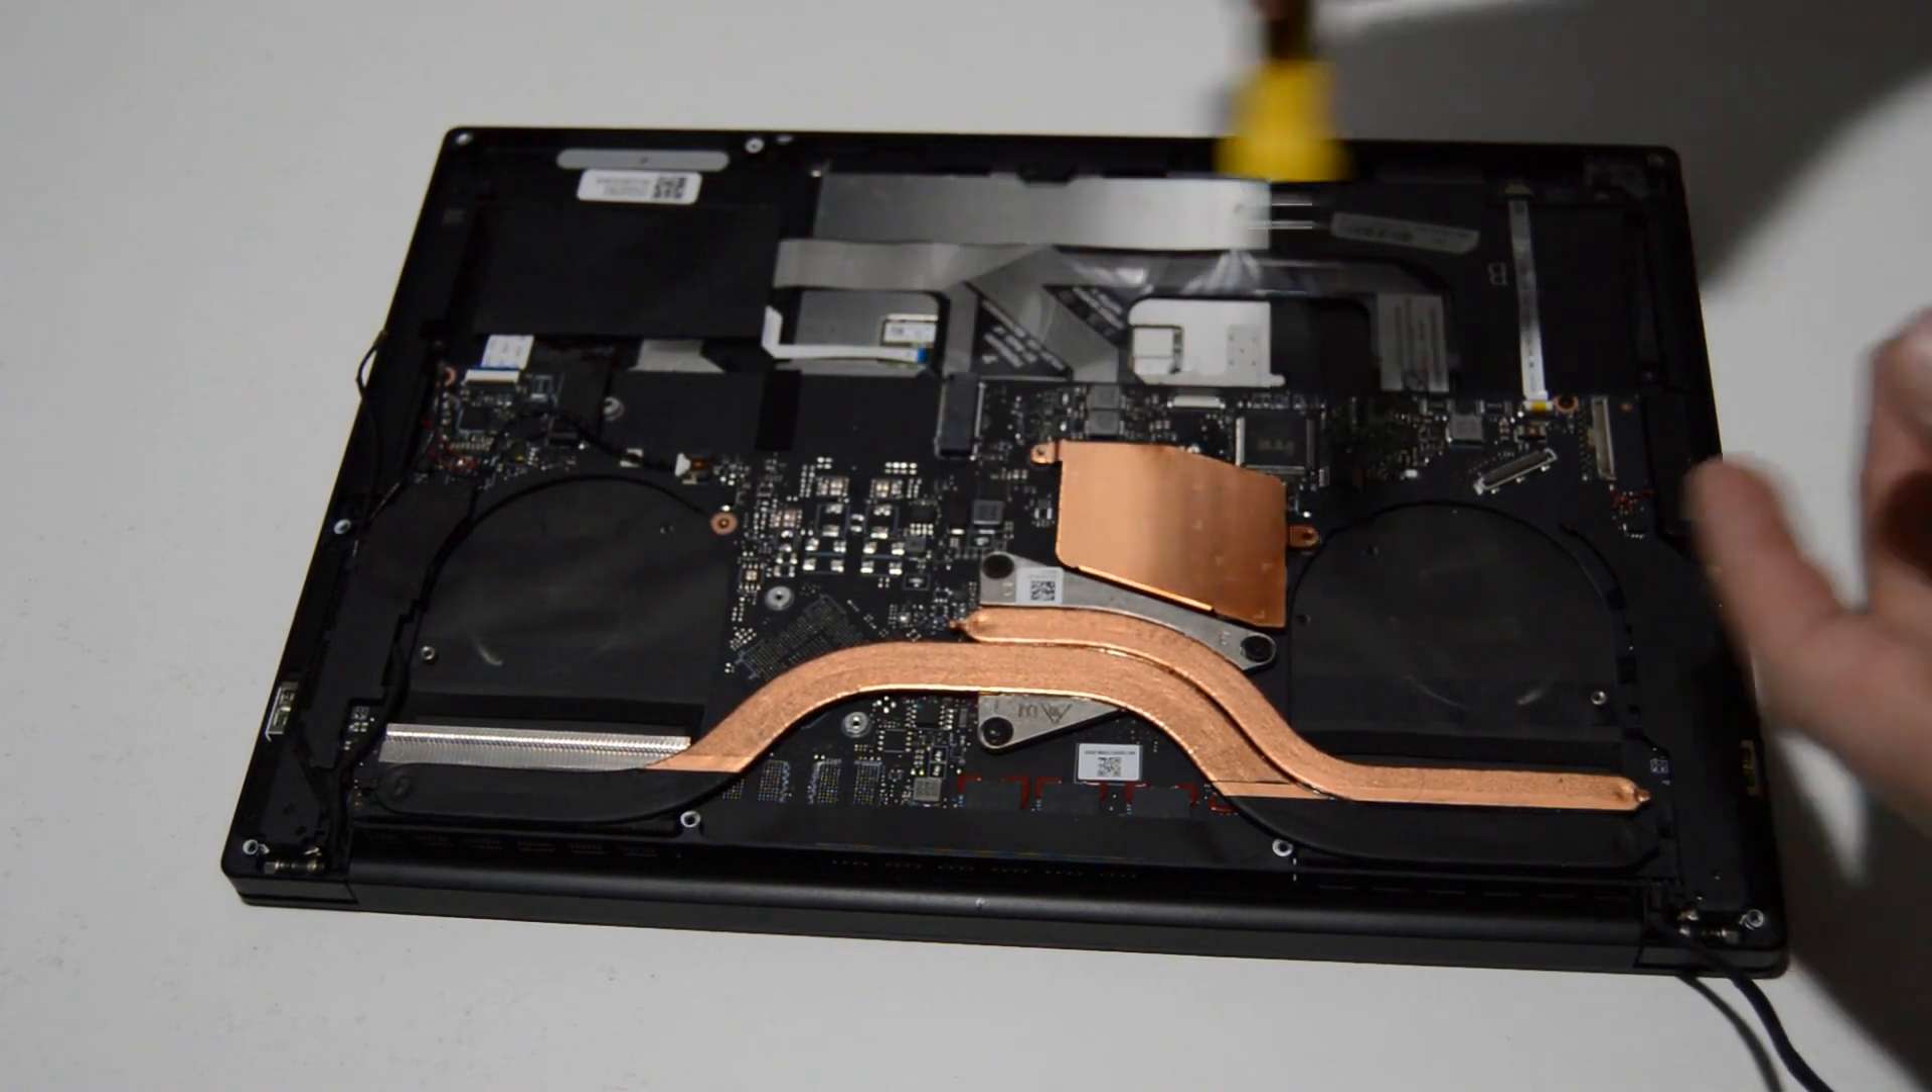Alright we are down to the two heat sinks here.